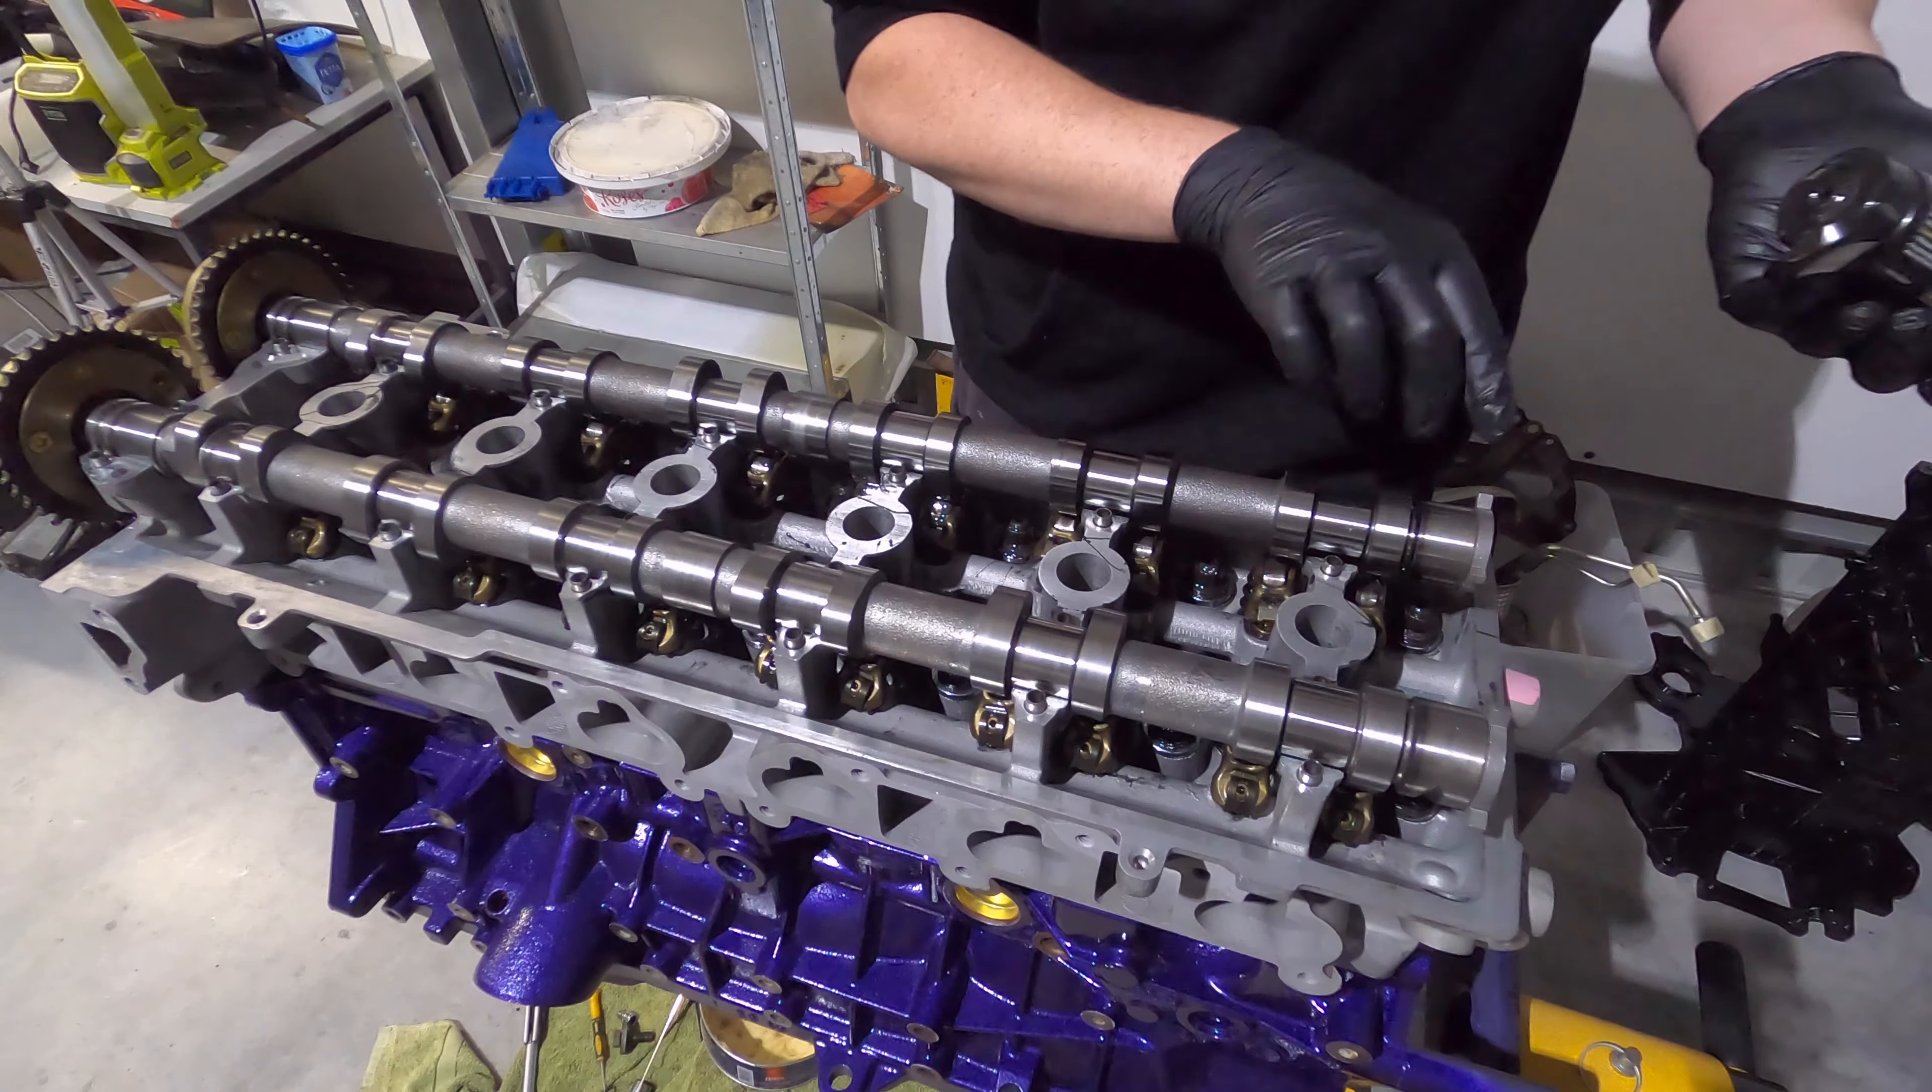All right, so the cams are now in.